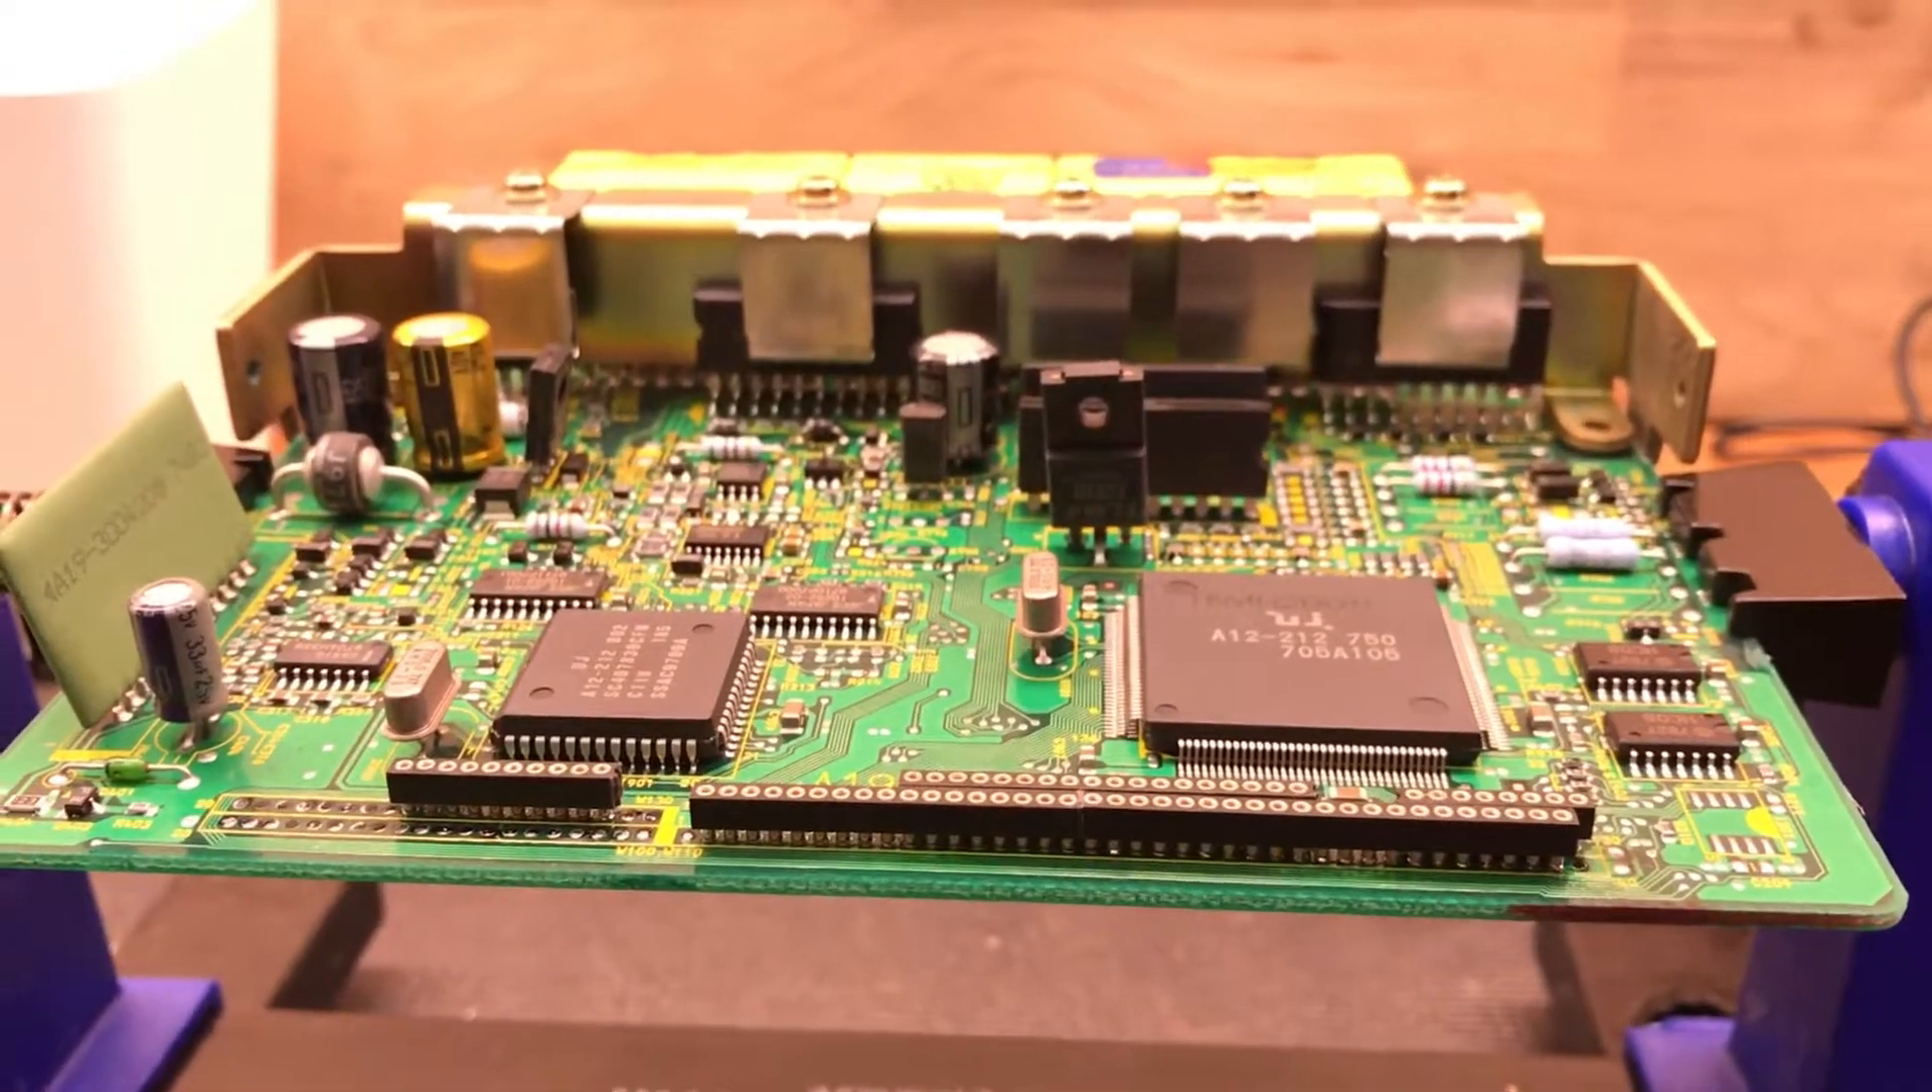As you can see now uh all those pin strips are in.